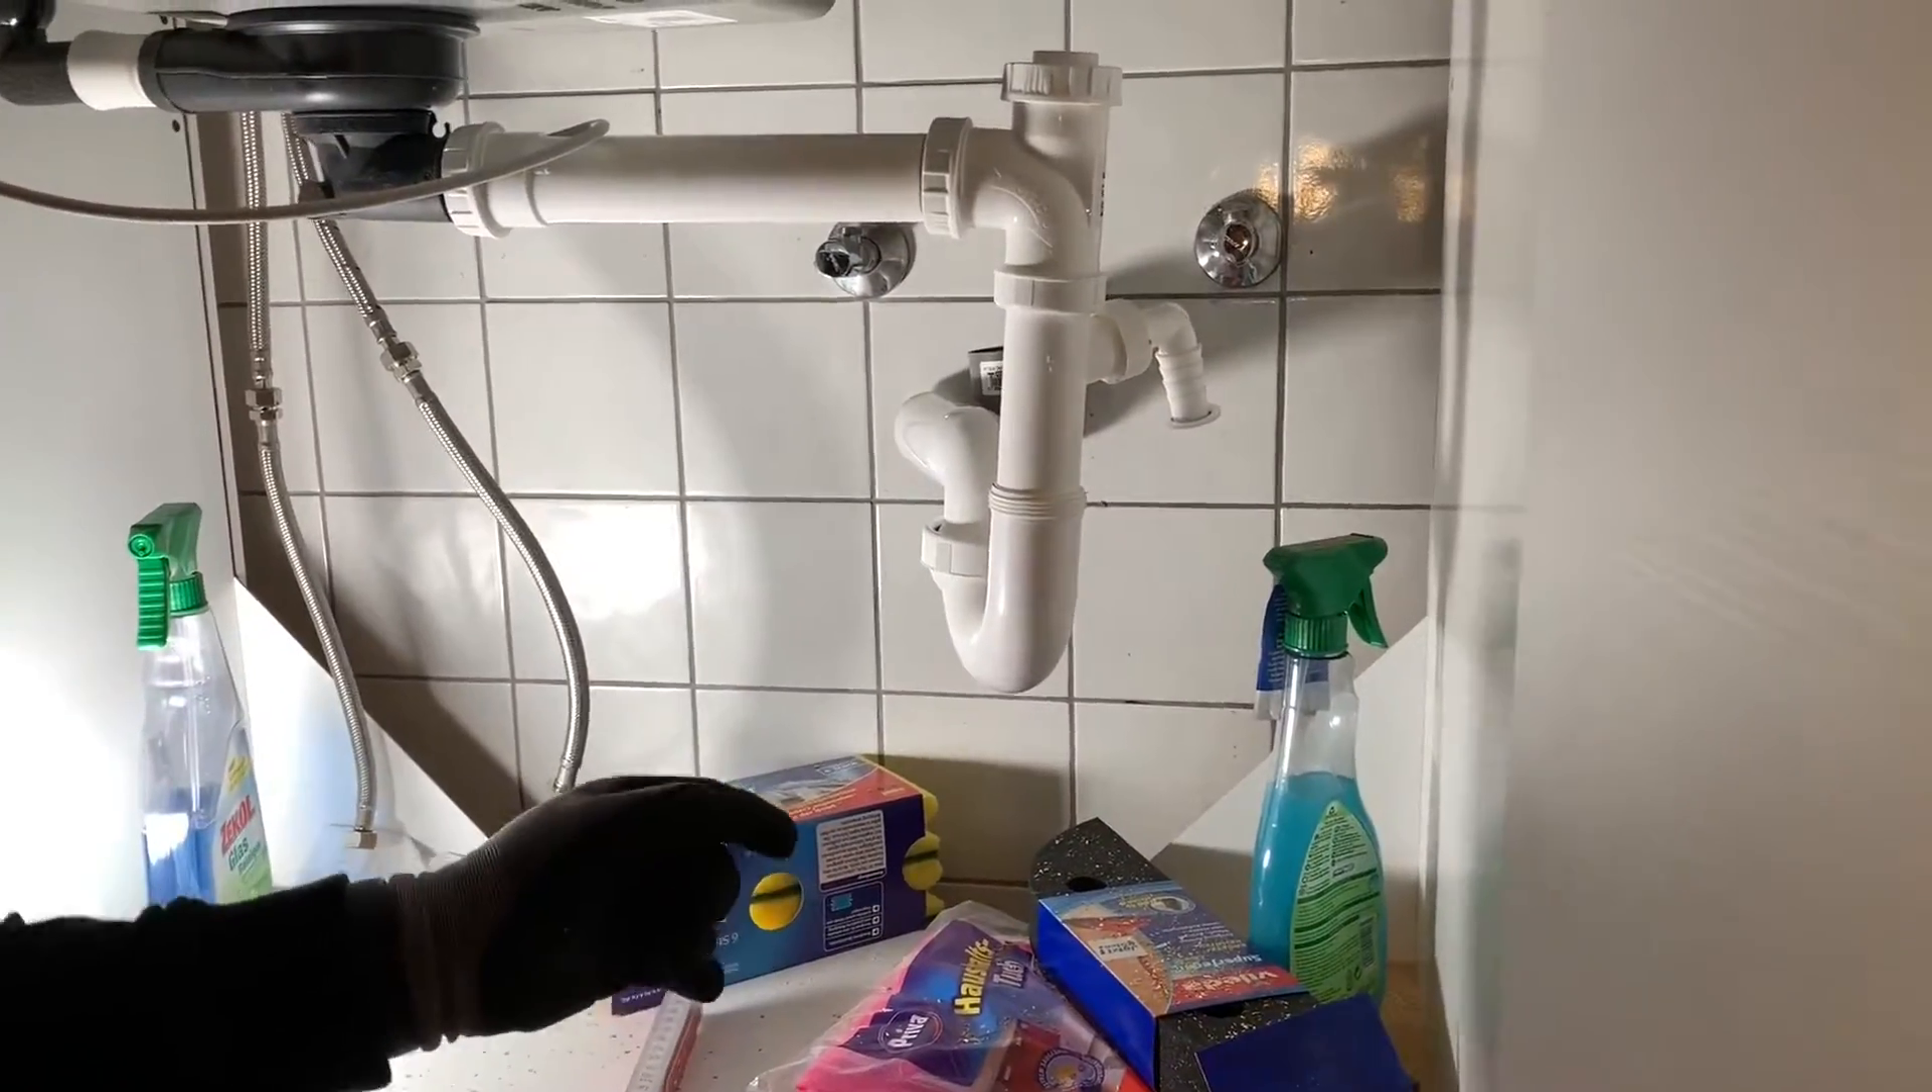Das Siphon ist dran wie ihr seht es geht also runter und wieder hoch.